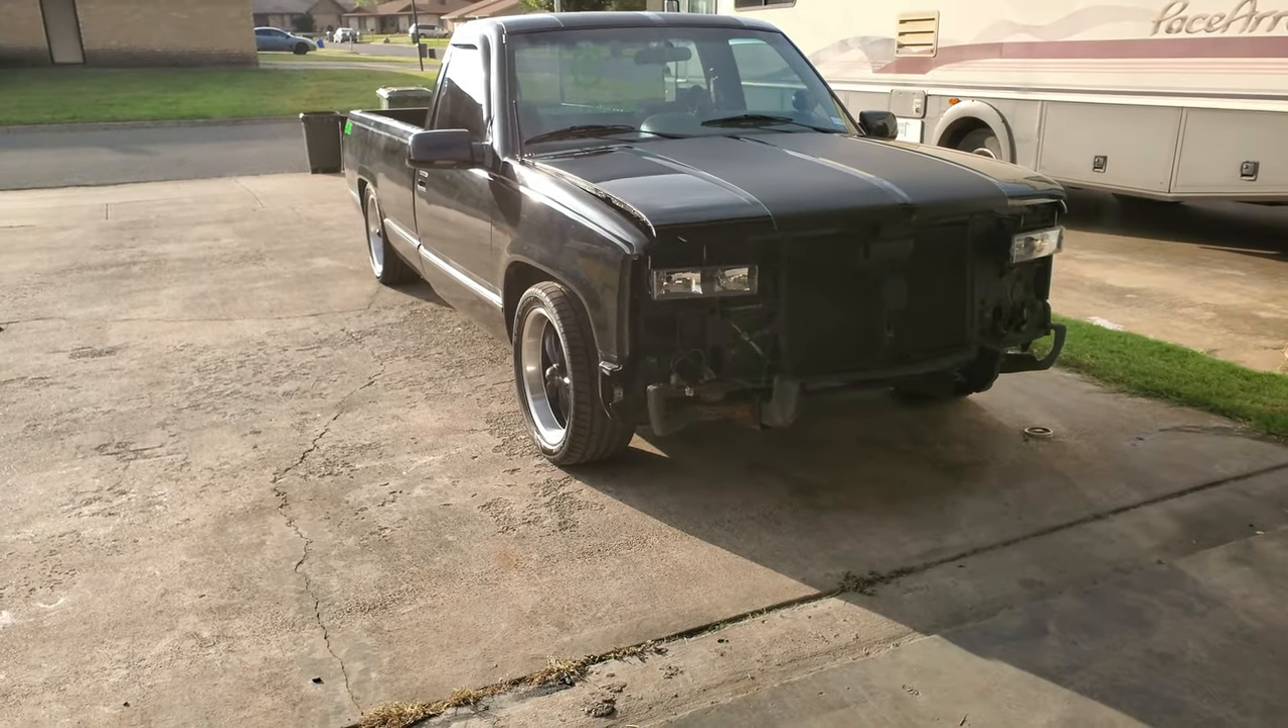We got the front end all tore apart here.